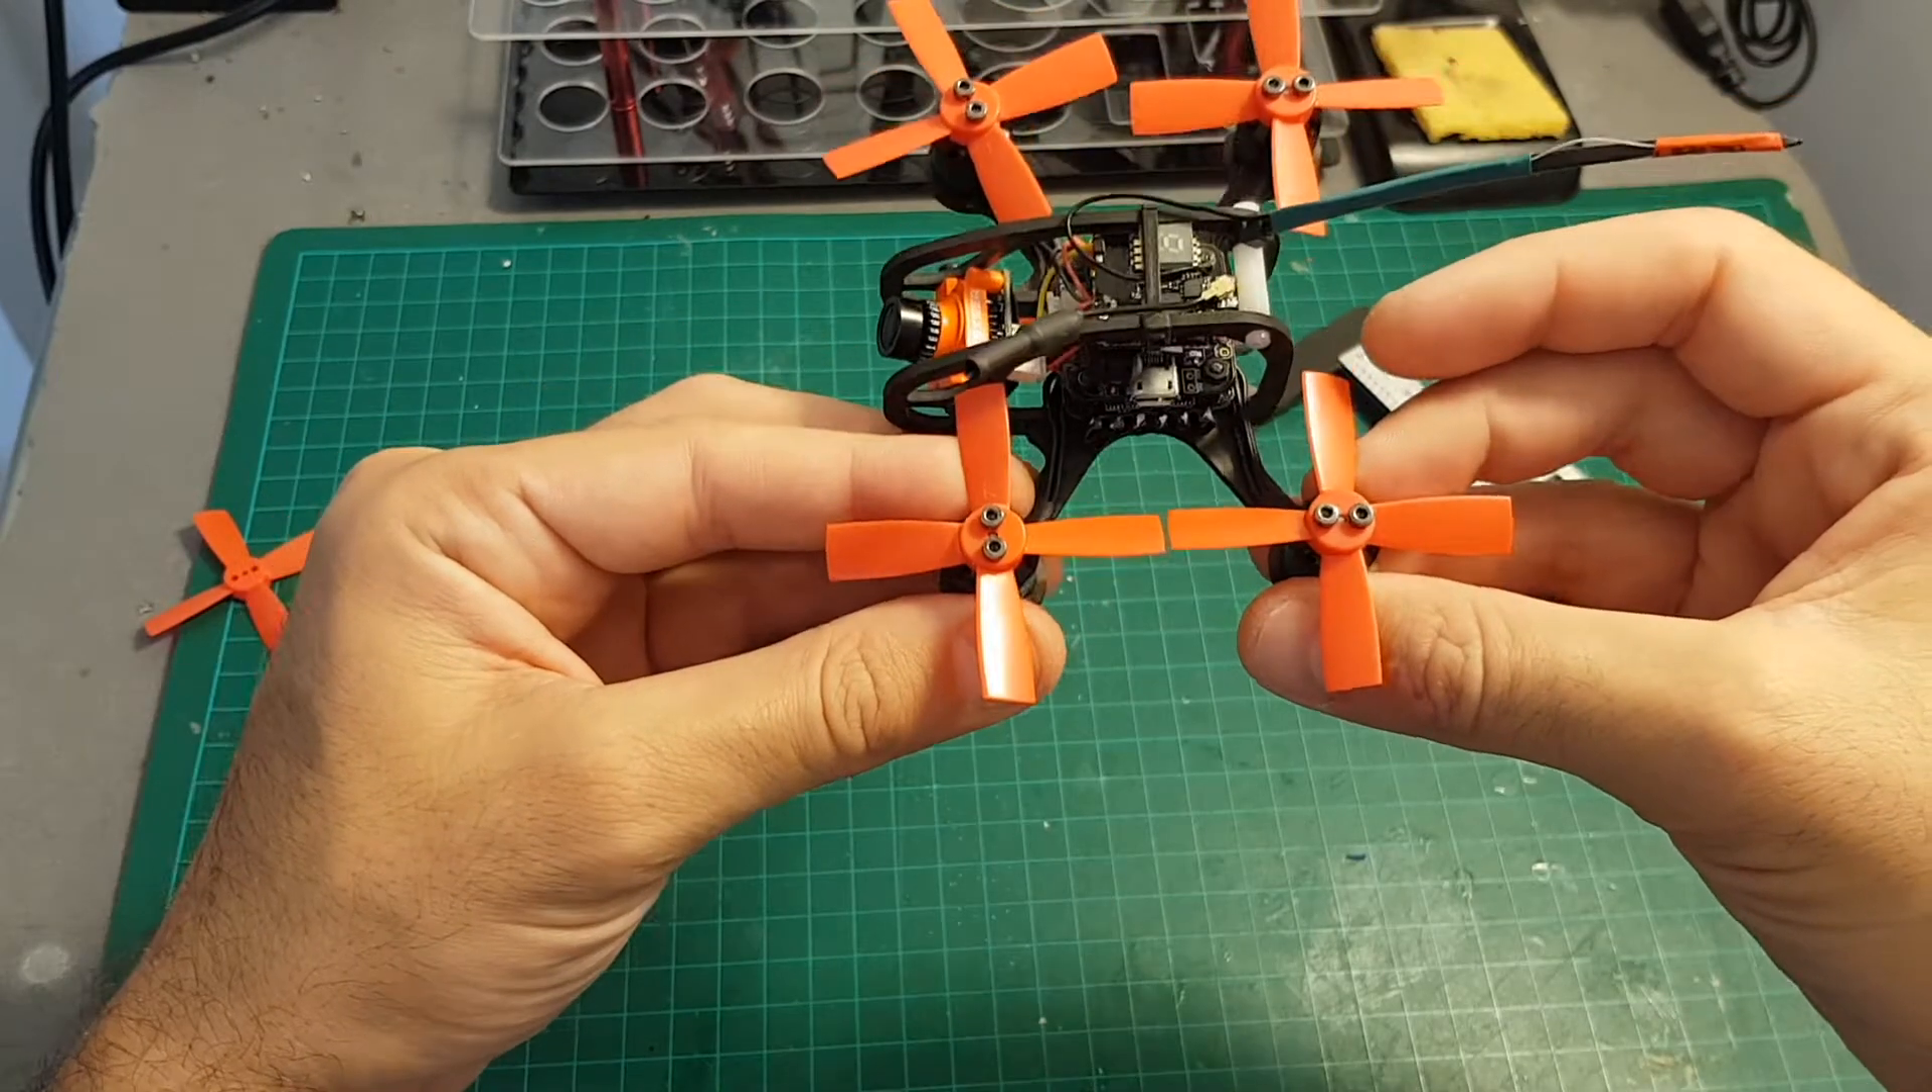As for propellers I use these 51 millimeters propellers and these are probably the biggest propellers you can fit with this build you can see they are almost touching each other.